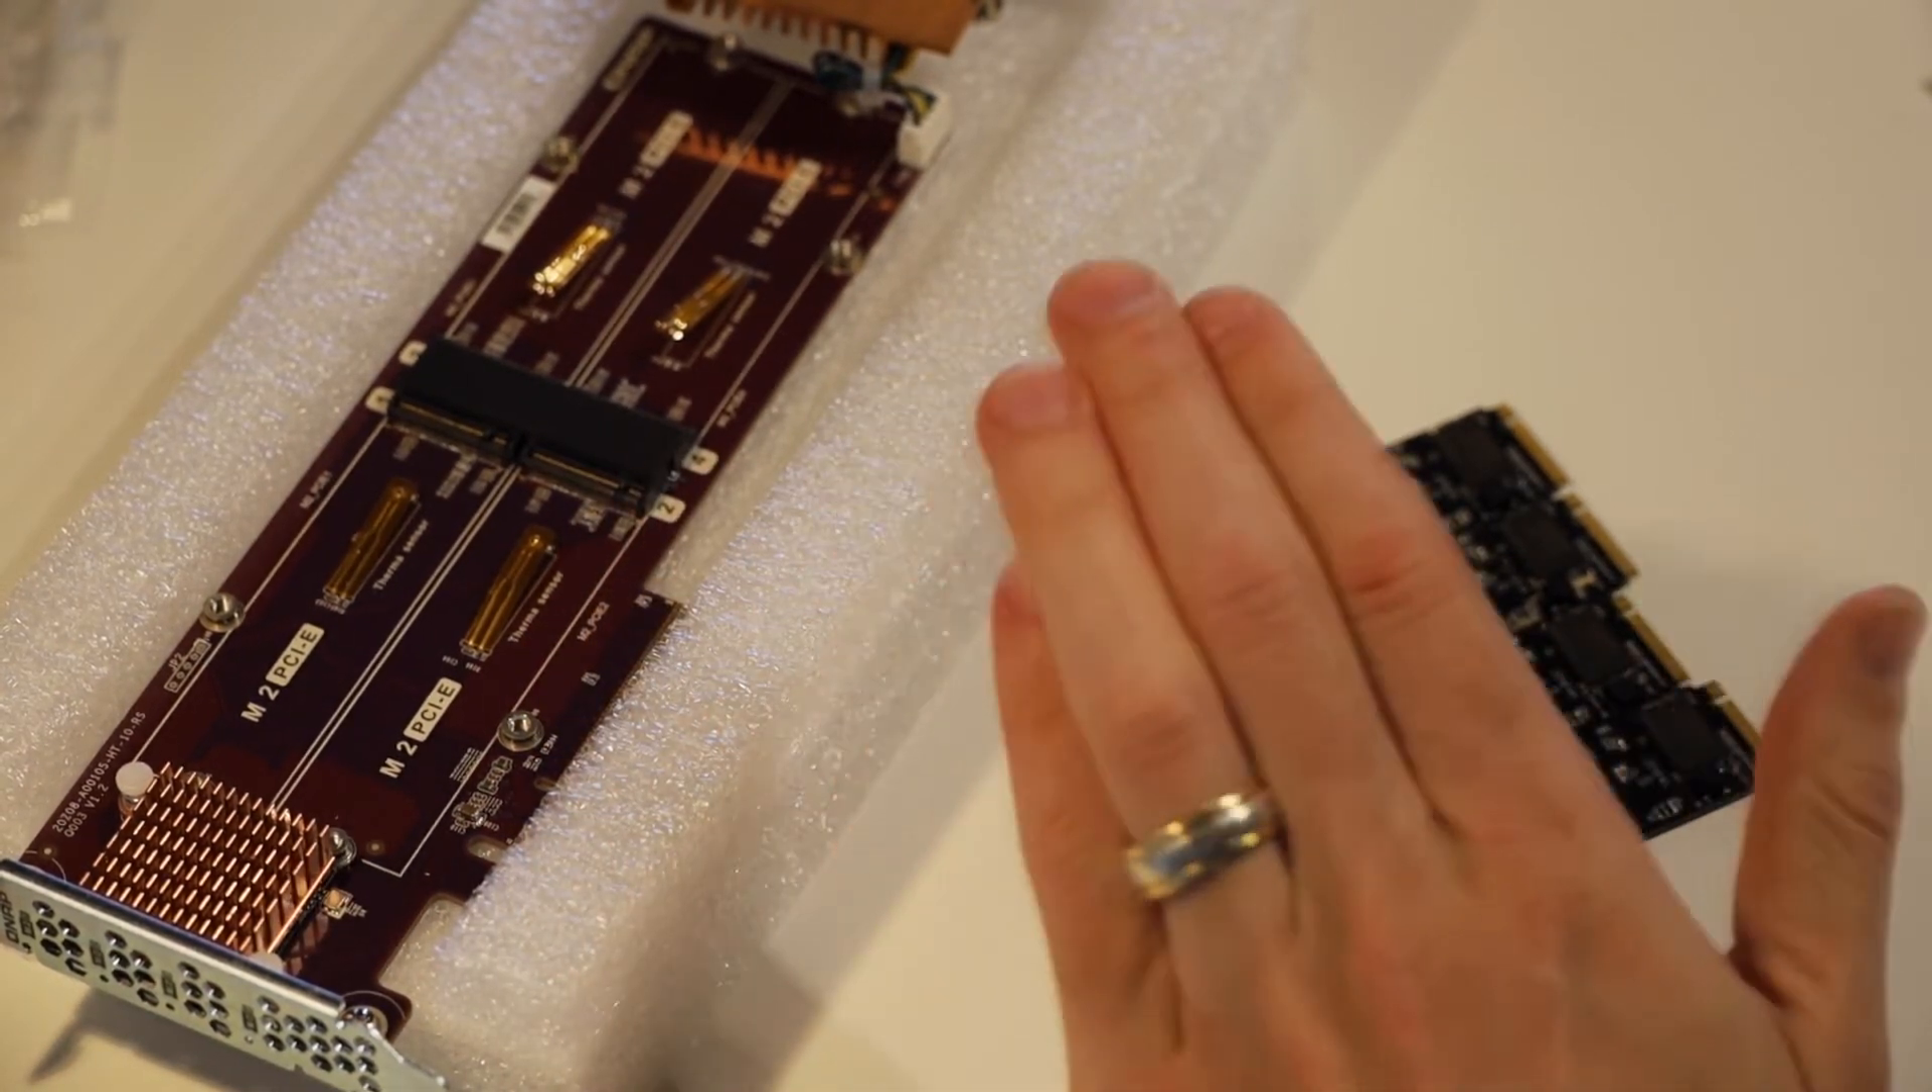So that's our SSD drives all done with those adhesives on the underside to help raise them up and provide extra support. So you might have noticed I haven't put them all straight into the expansion card yet.